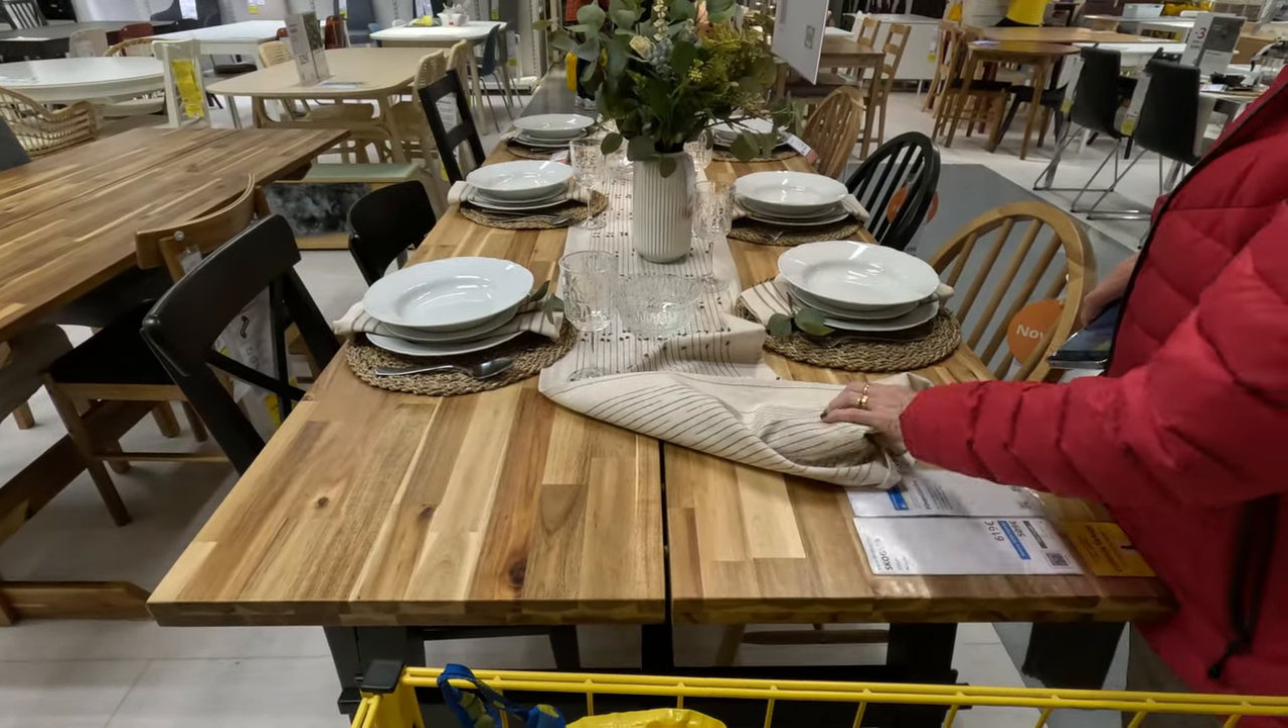So what Leon observed there is a space between the two tables there.